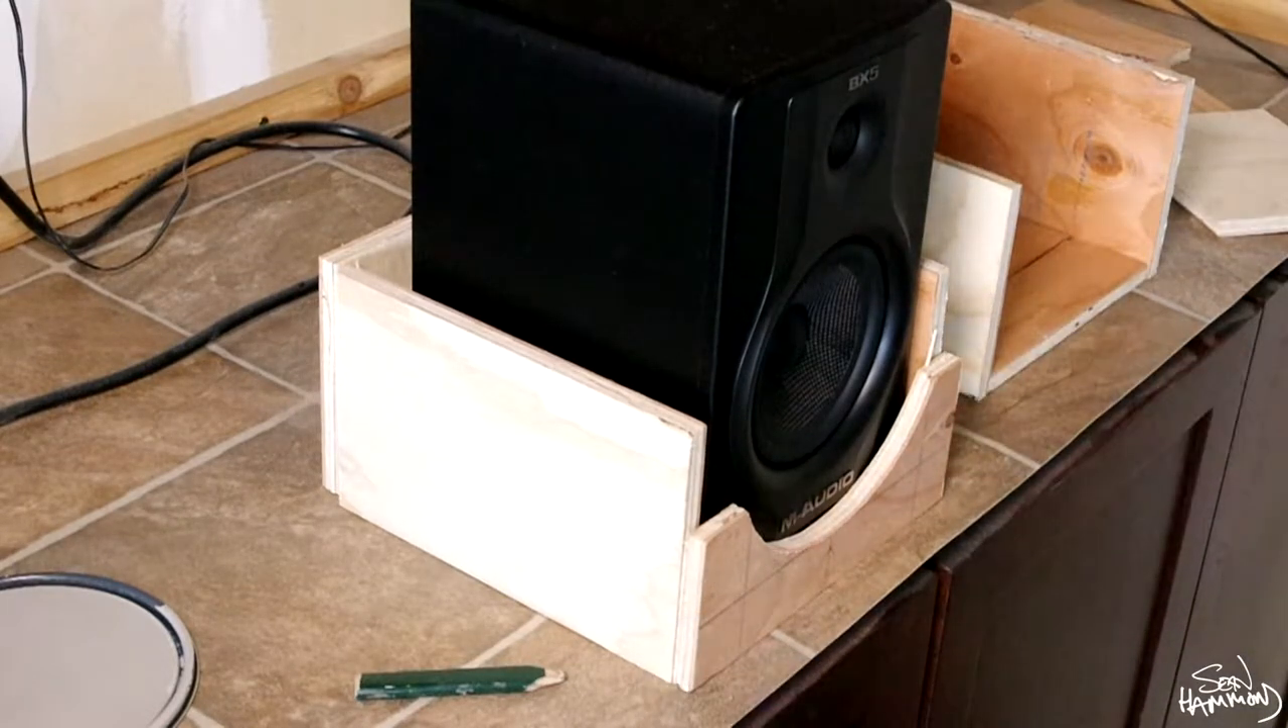So there you'll see the half circle matches the large driver of the studio monitor and it also helps not block any sound or anything like that.